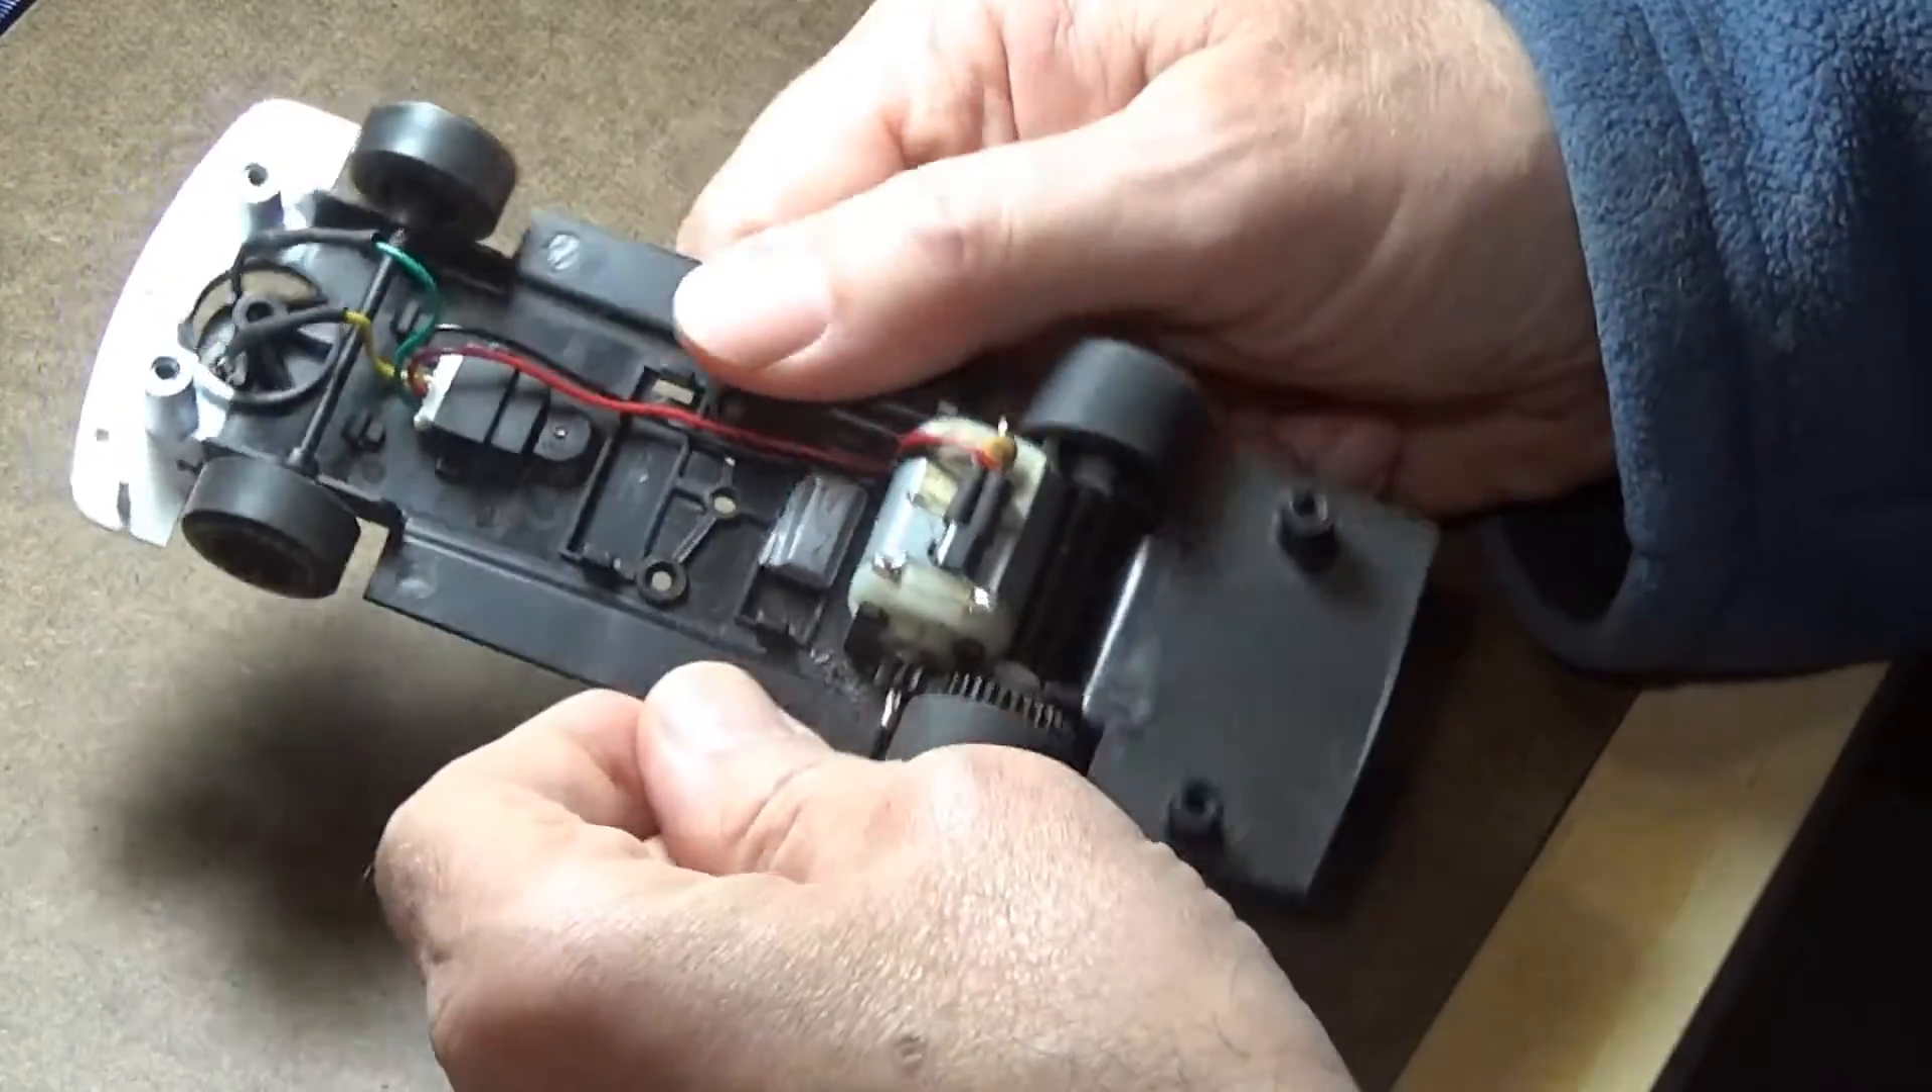So I pulled the body off, and you can see here, I haven't done much with these cars.